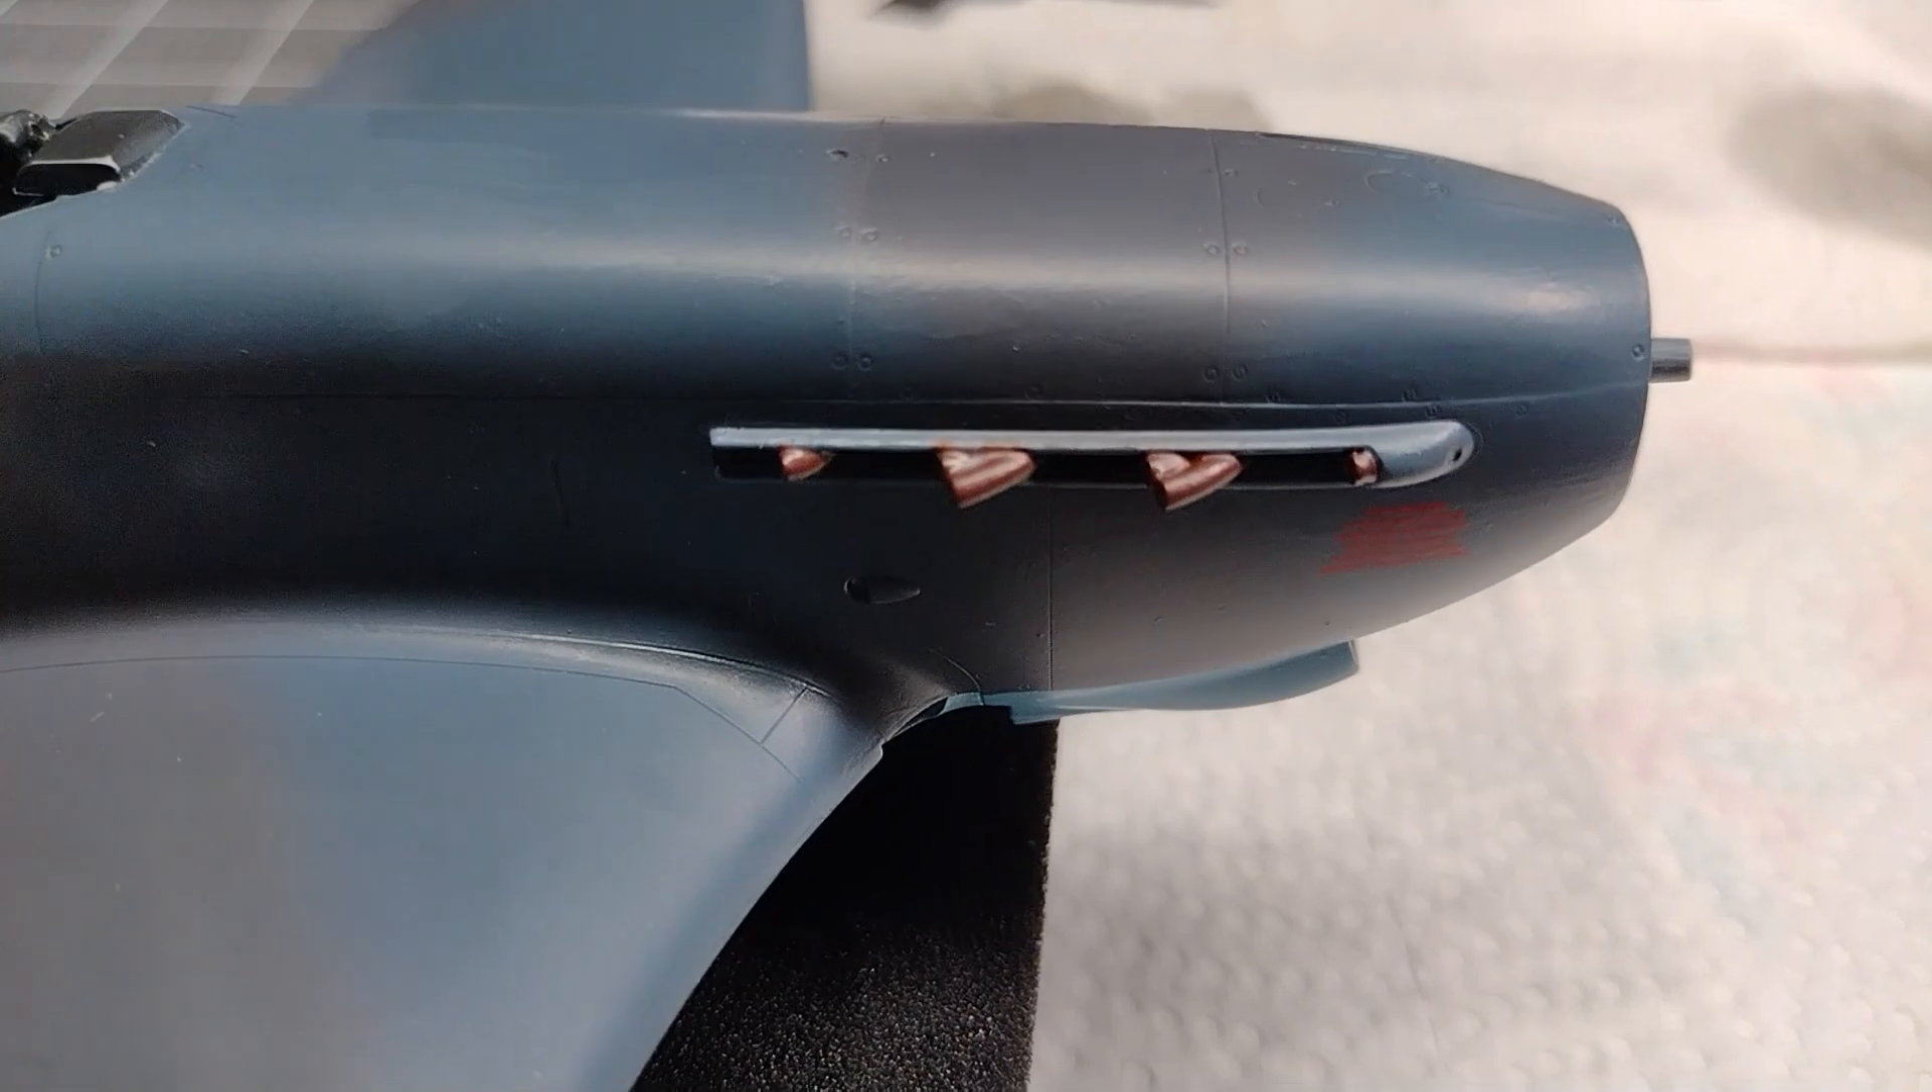I have the exhaust put on there and painted.